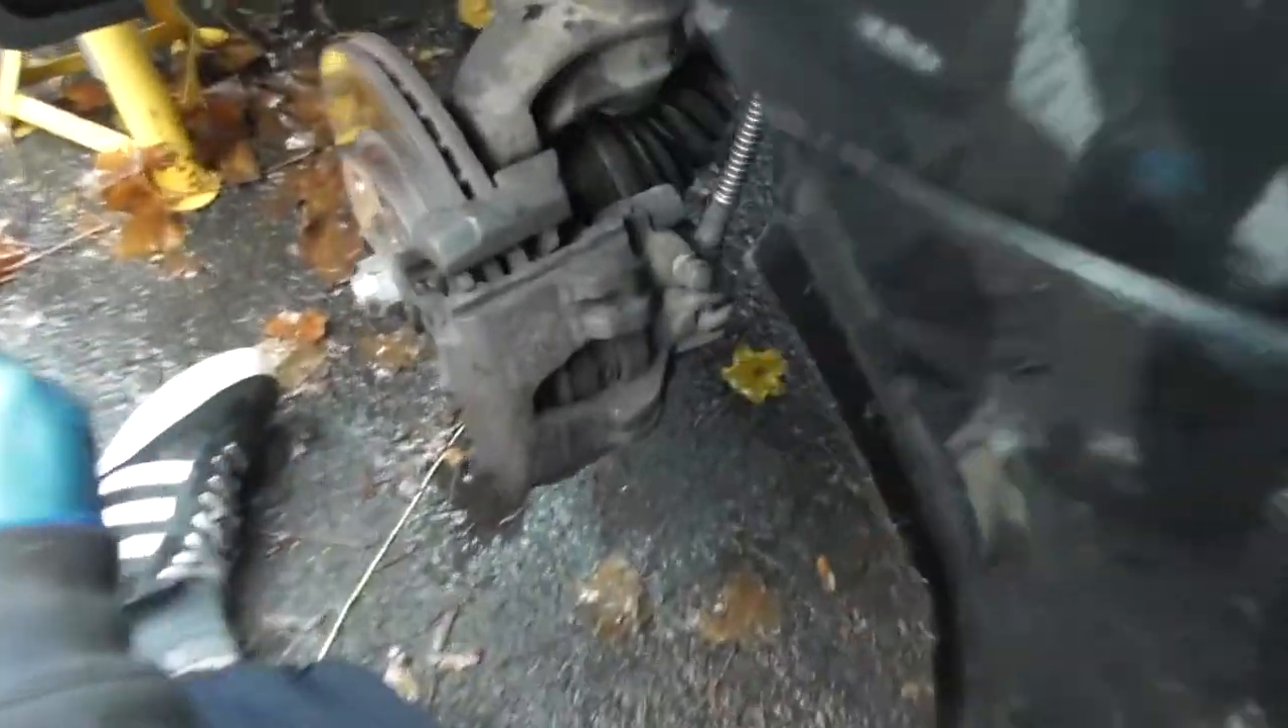So now we've taken the wheels off, and jacked the car up first of course, we need to take off the caliper and the disc.